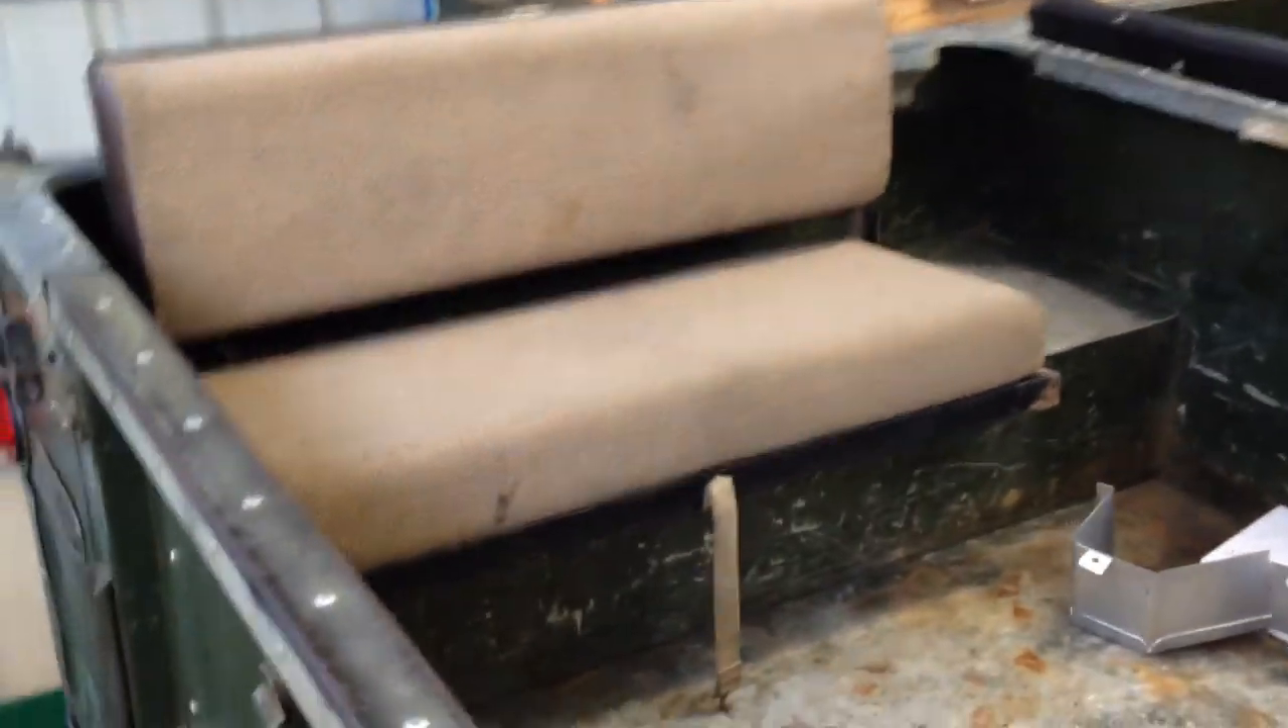The other thing I've done is I've put seats in the back.